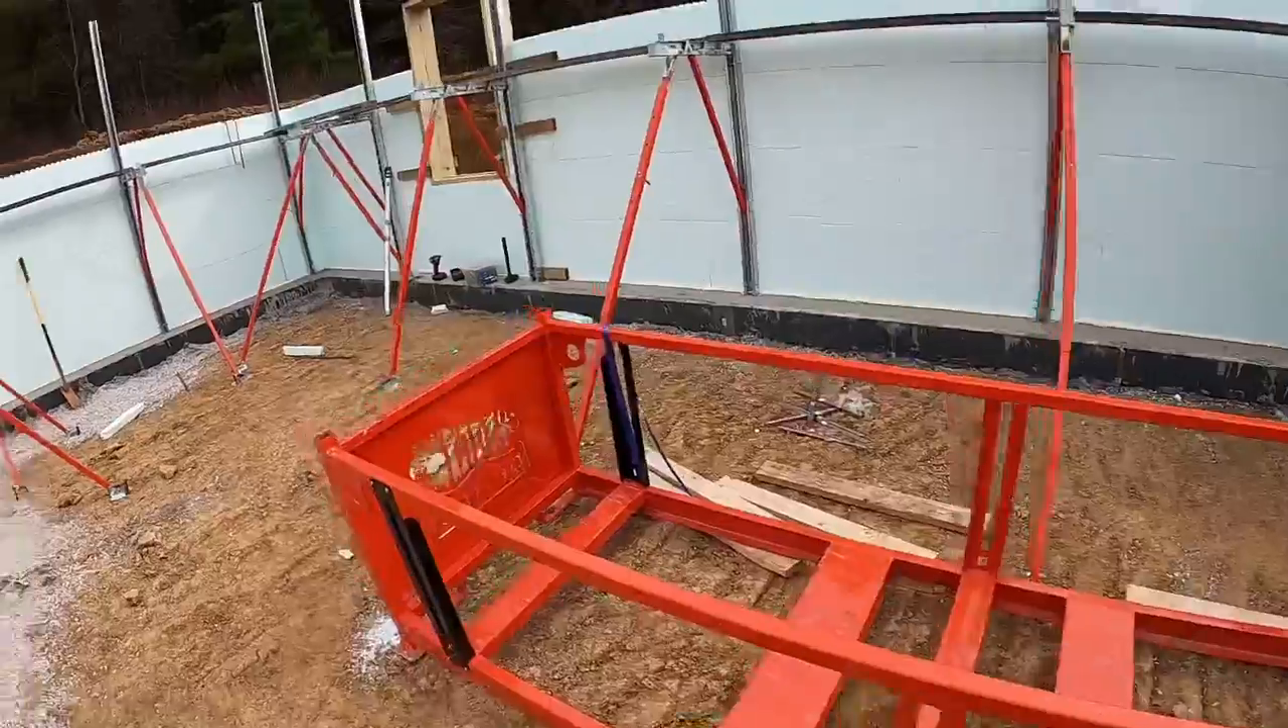There's what she looks like after we got all the braces up. I wasn't here for most of them.